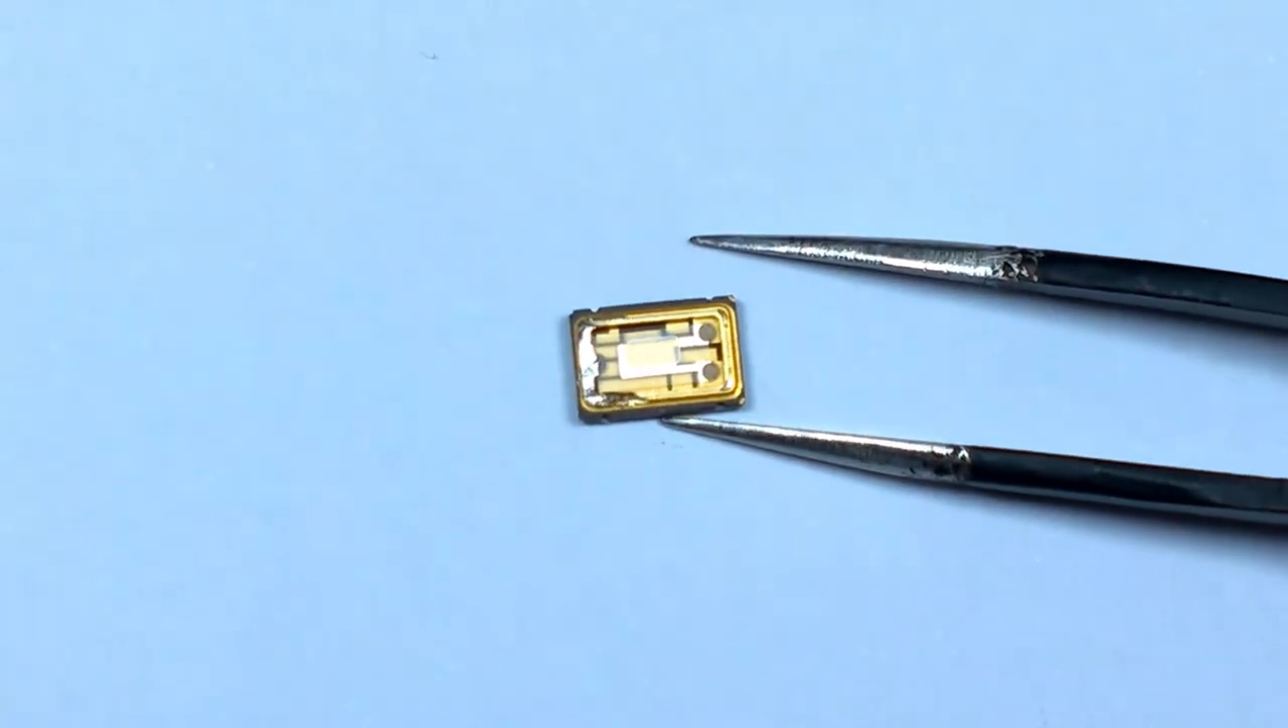I've got the lid off and surprise surprise there's a crystal inside.